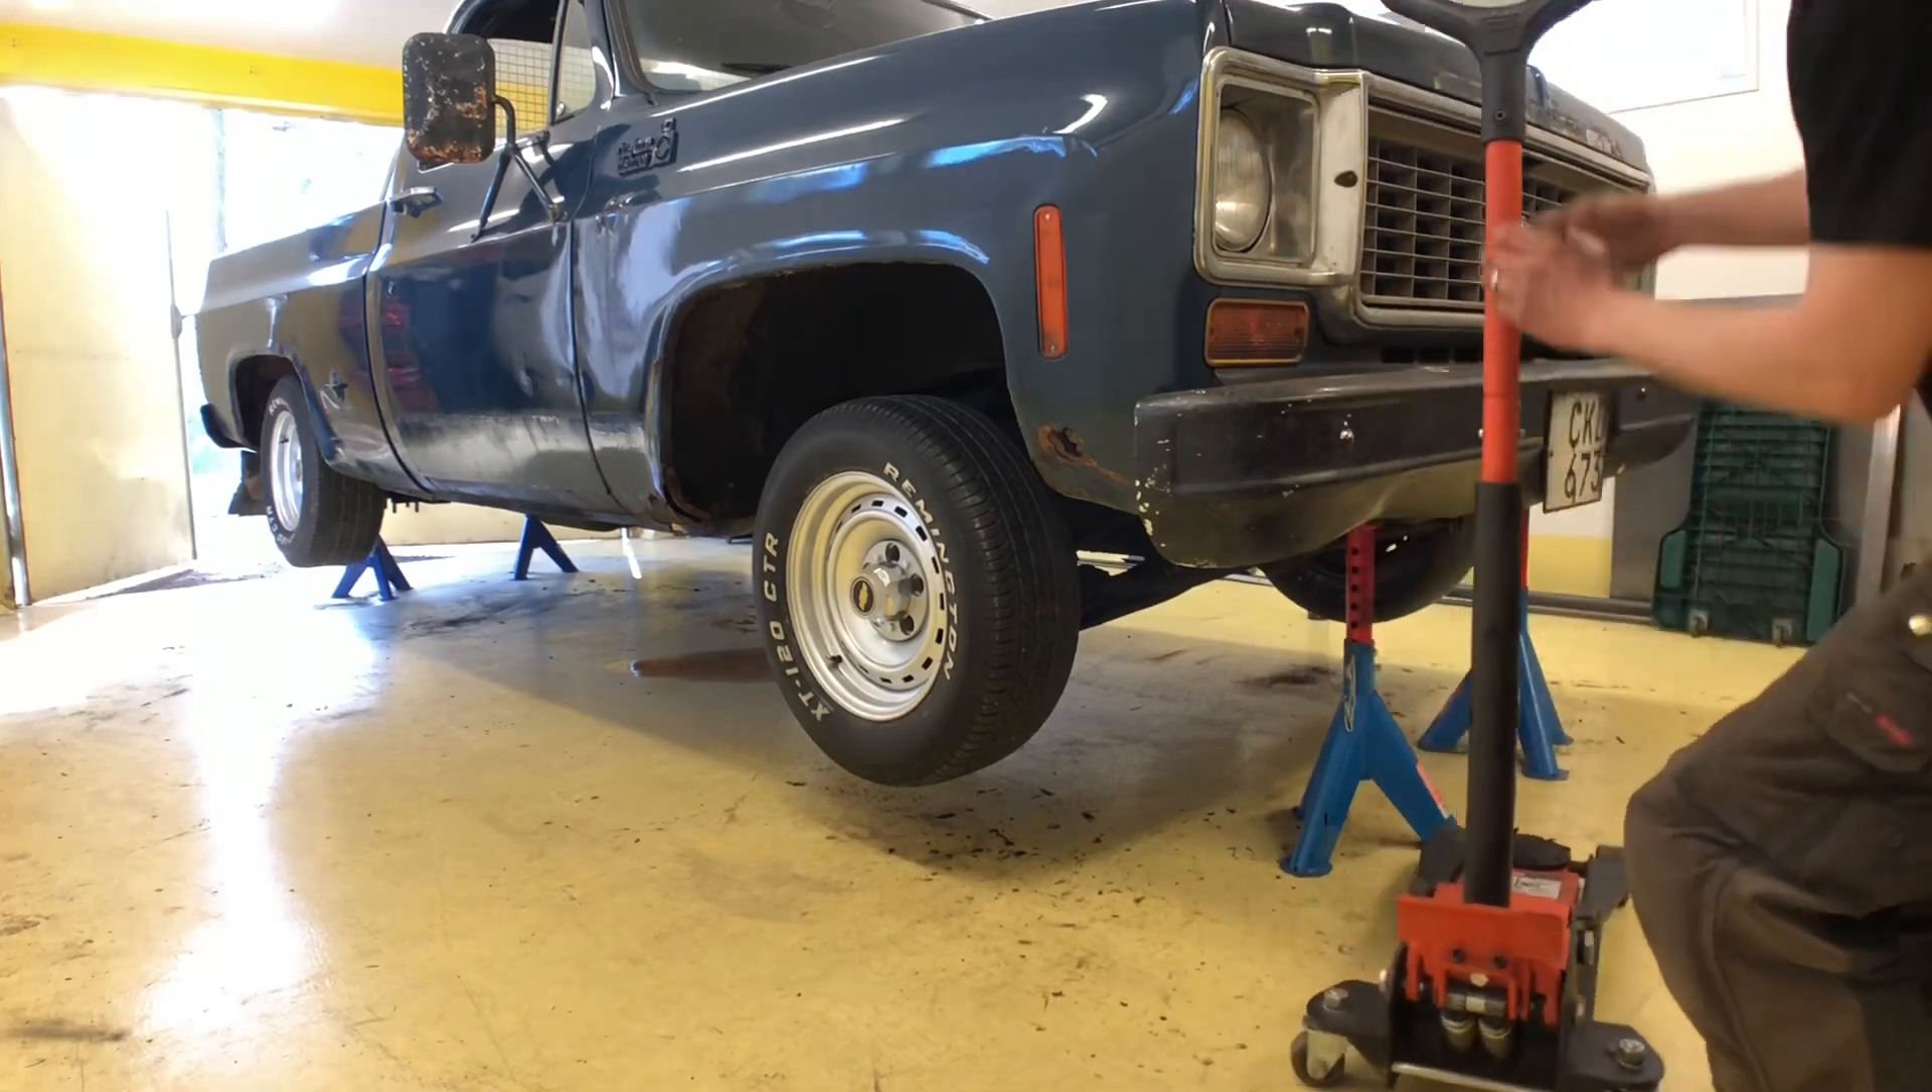So, the wheels are on, and so now all we have to do is lower this thing down.